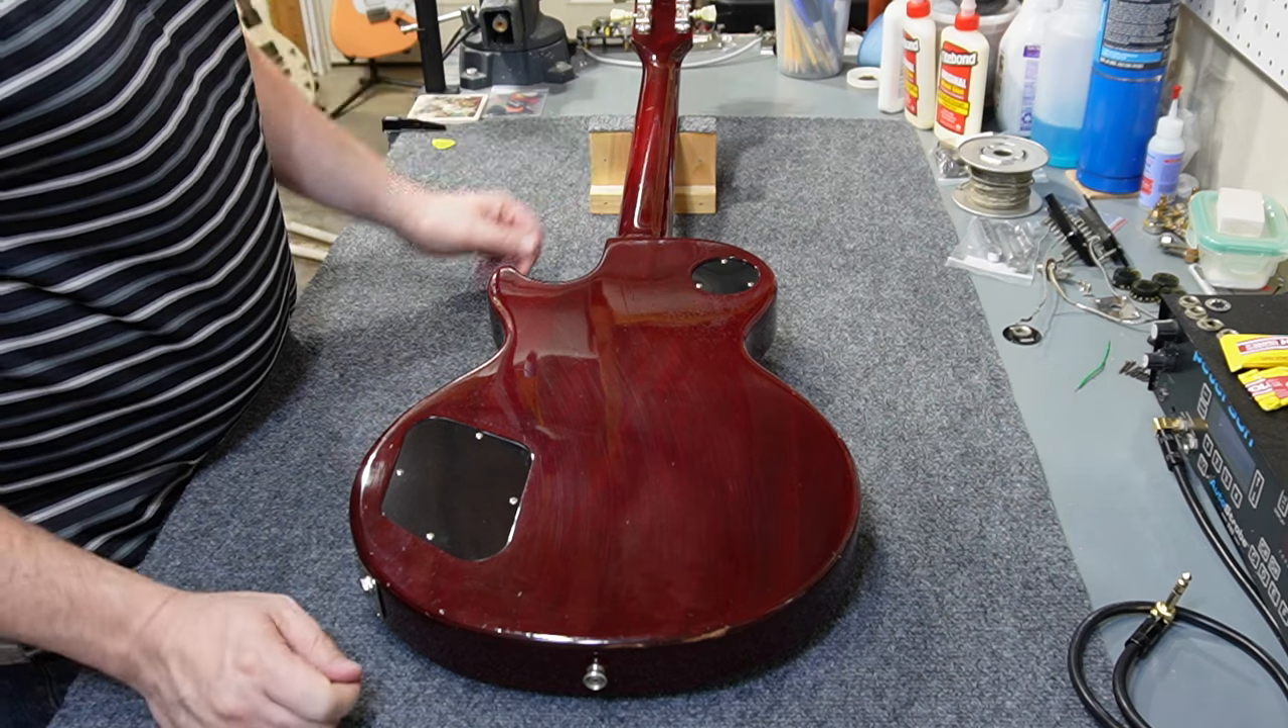I even changed out the strap locks for some more traditional strap buttons and i've got the cover plates on and it's really been a fun project.